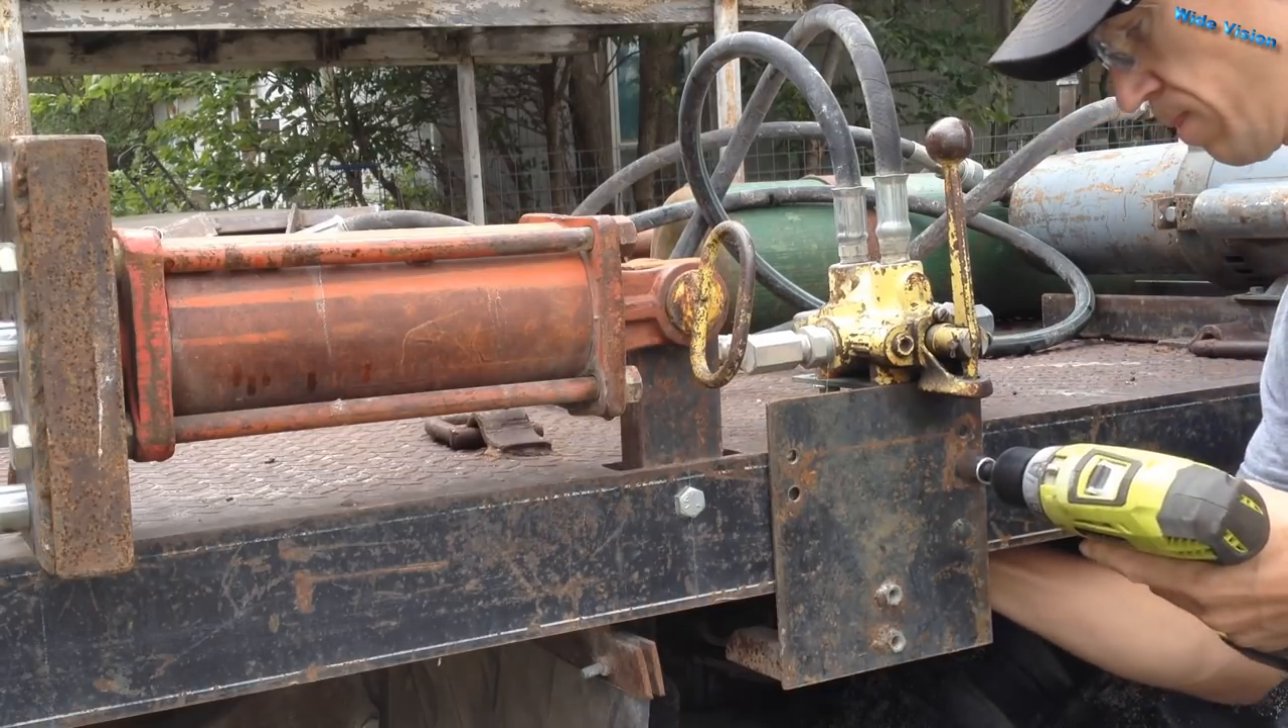I just mounted this plate to the side of my truck real quick with the intention of not having it there very long.